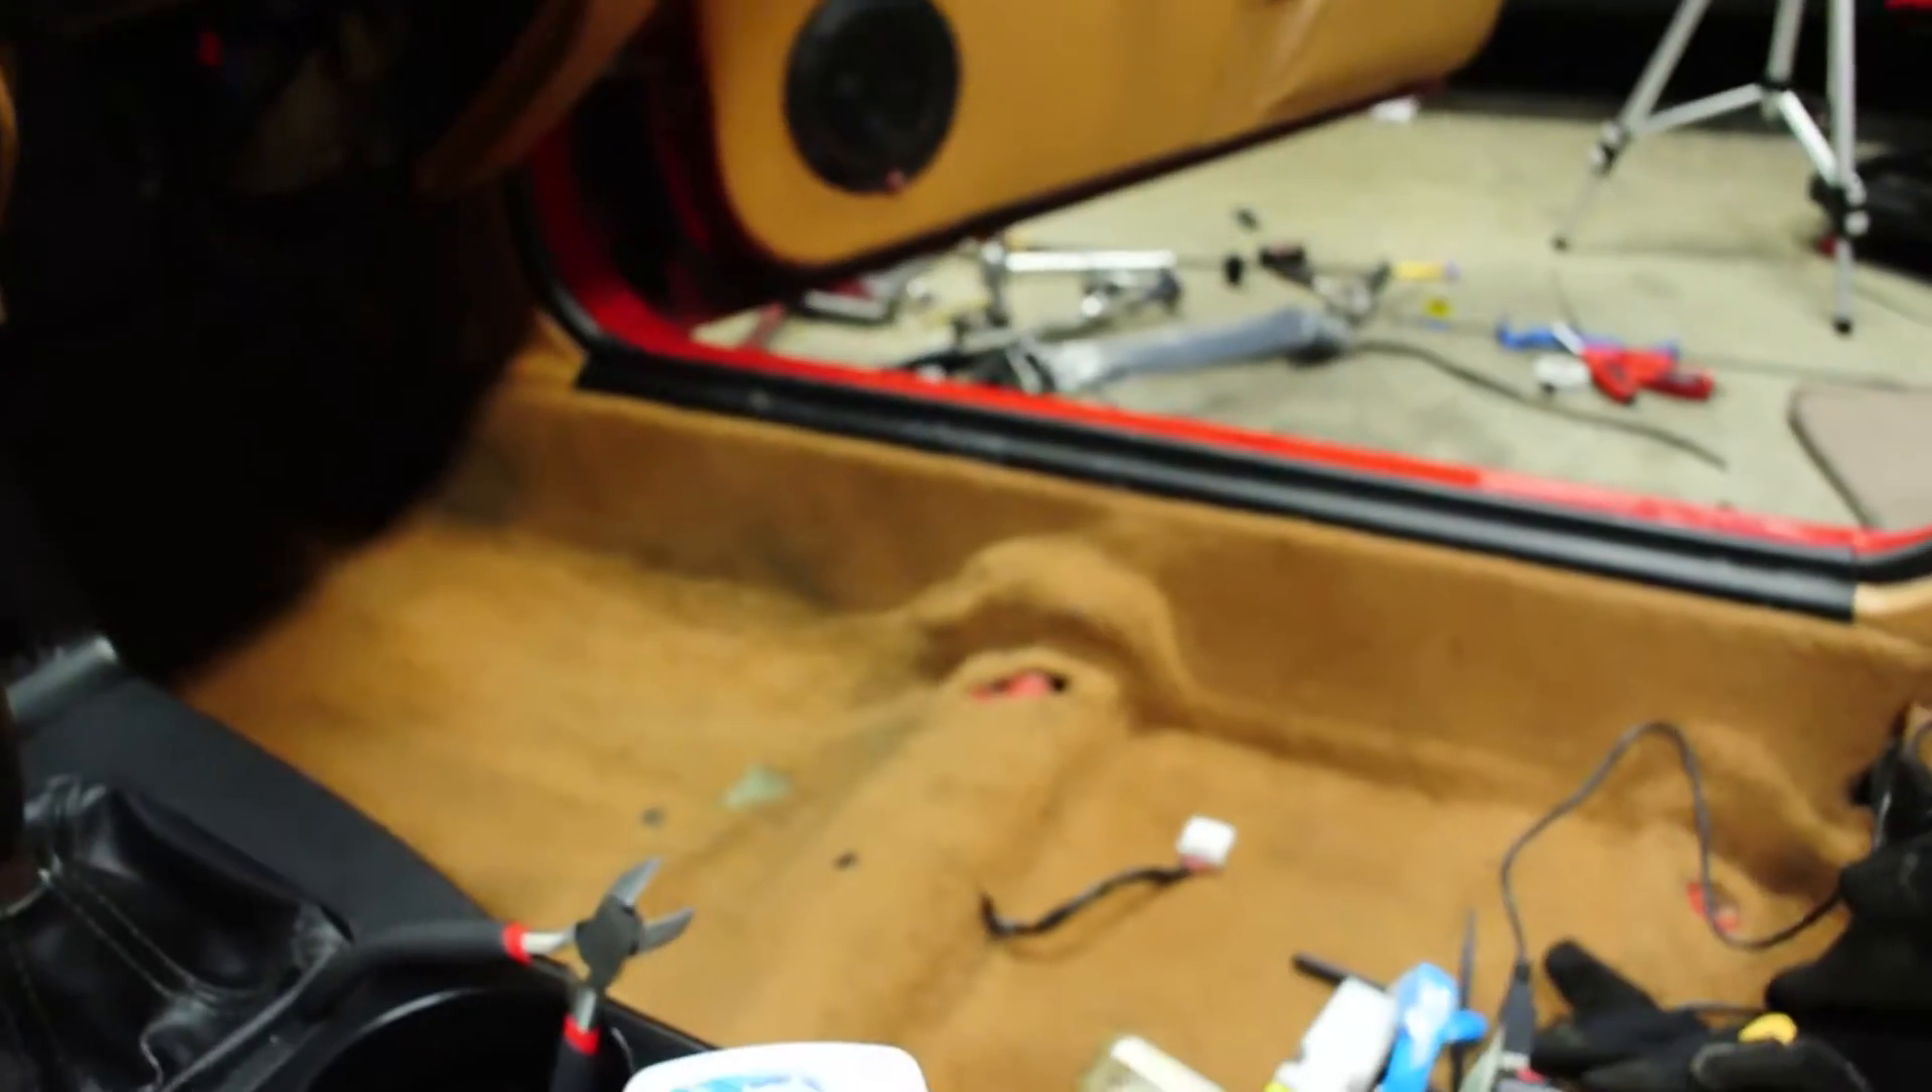And this side of the car is still partially torn apart.